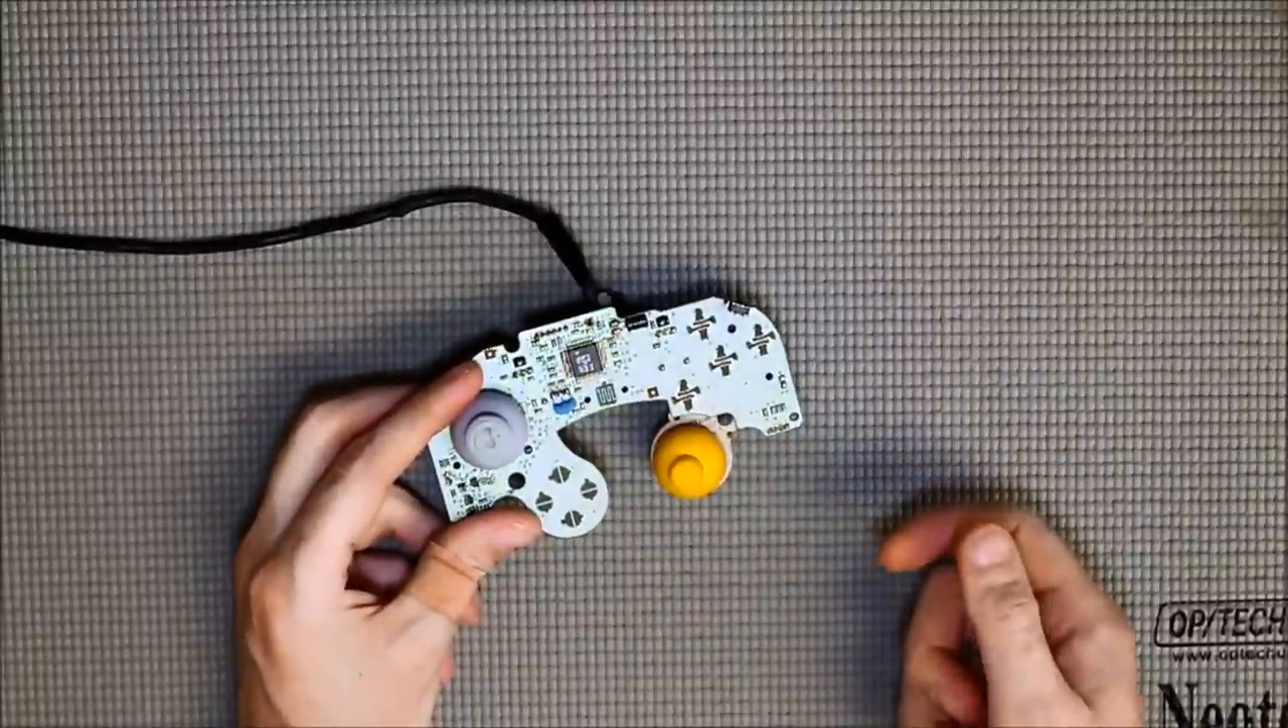And as you can see, we've got our thumbsticks on here.